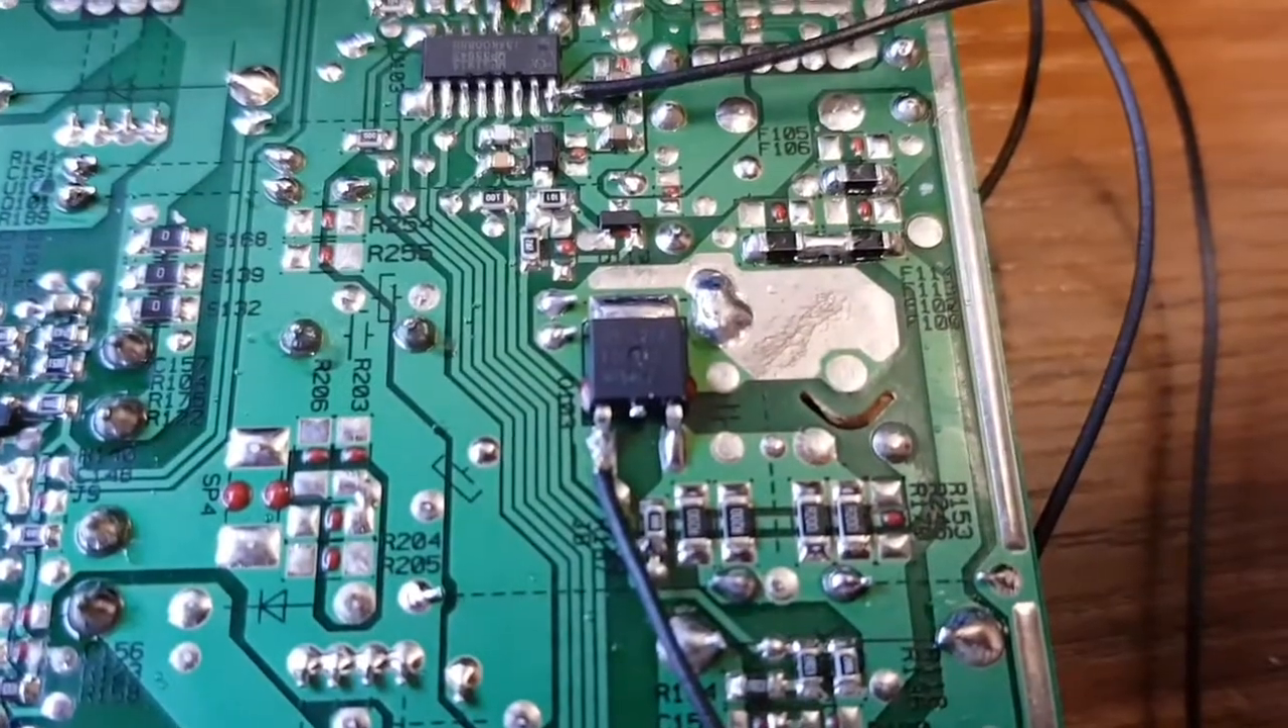So there are my flying leads so I need to take them off and then we need to change the IC.